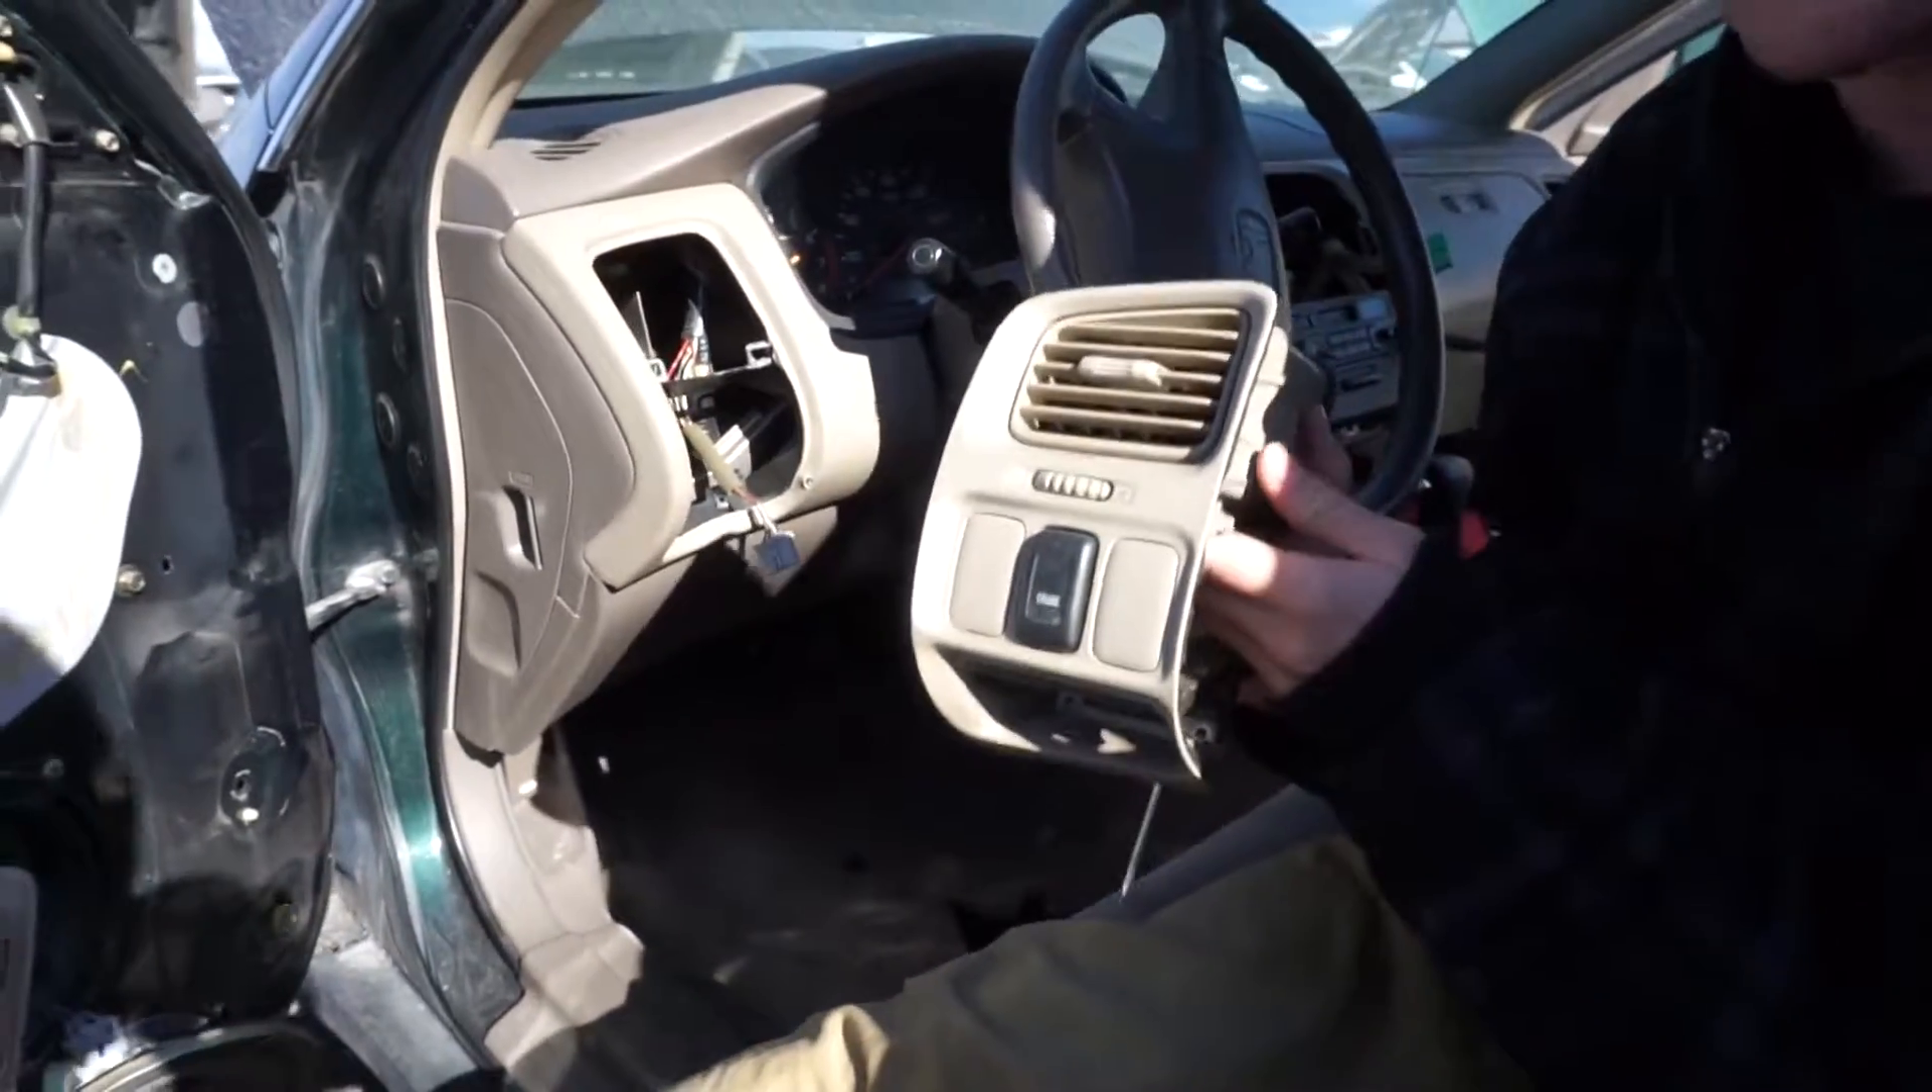That is how we removed the driver side air vent from this 1998 Honda Accord.